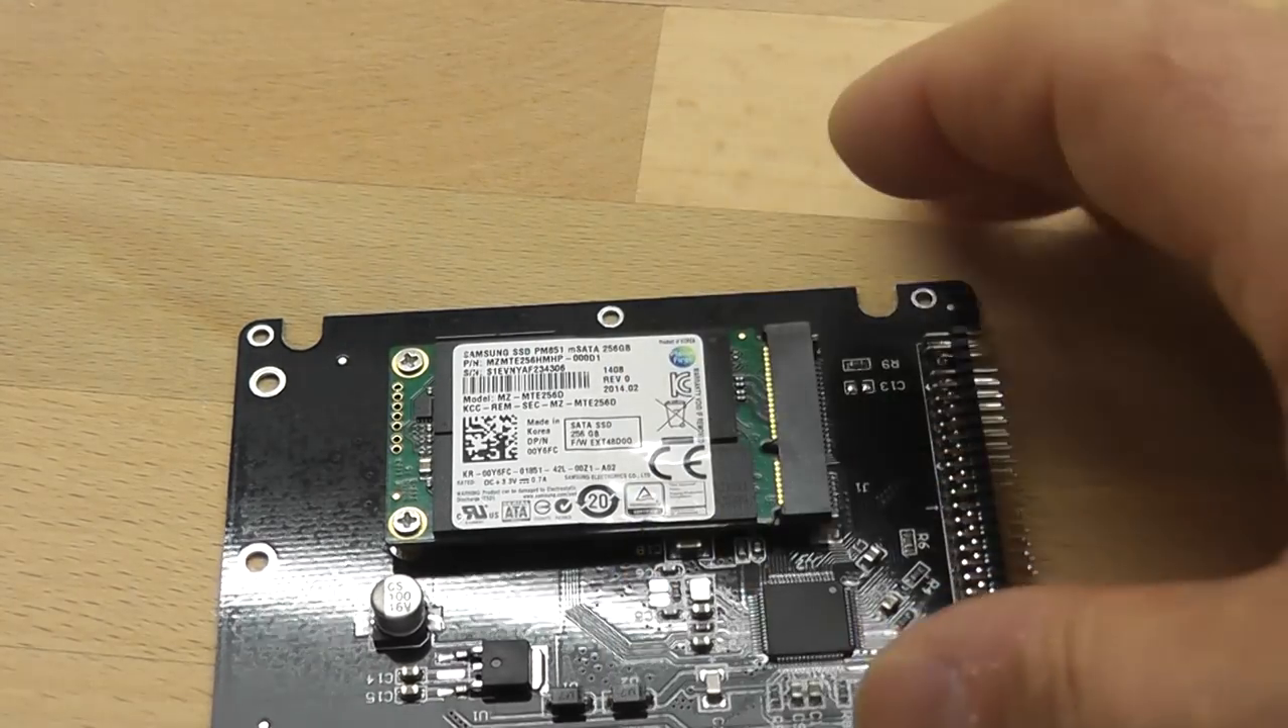Und dann ist hier die SSD erstmal drin.